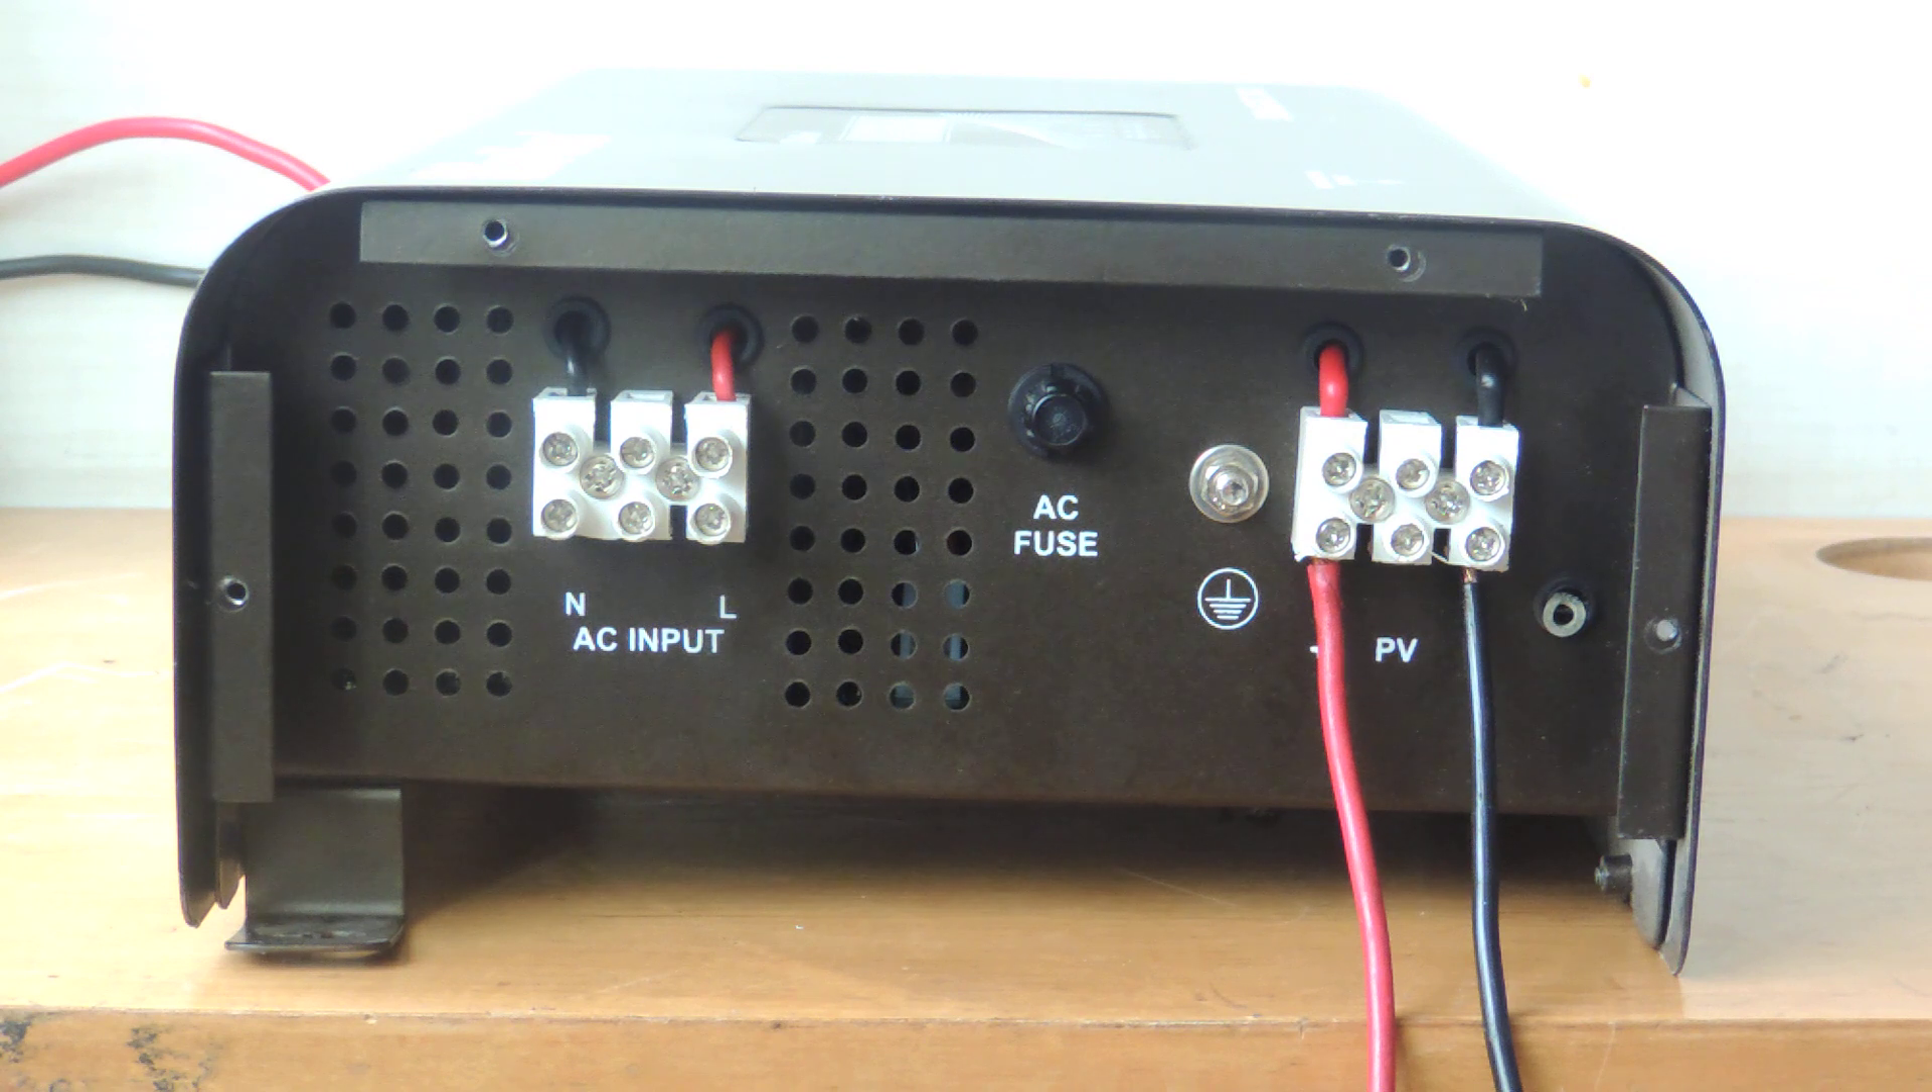आप देख सकते हैं हमने PV terminal block पे wires connect कर दिये हैं।